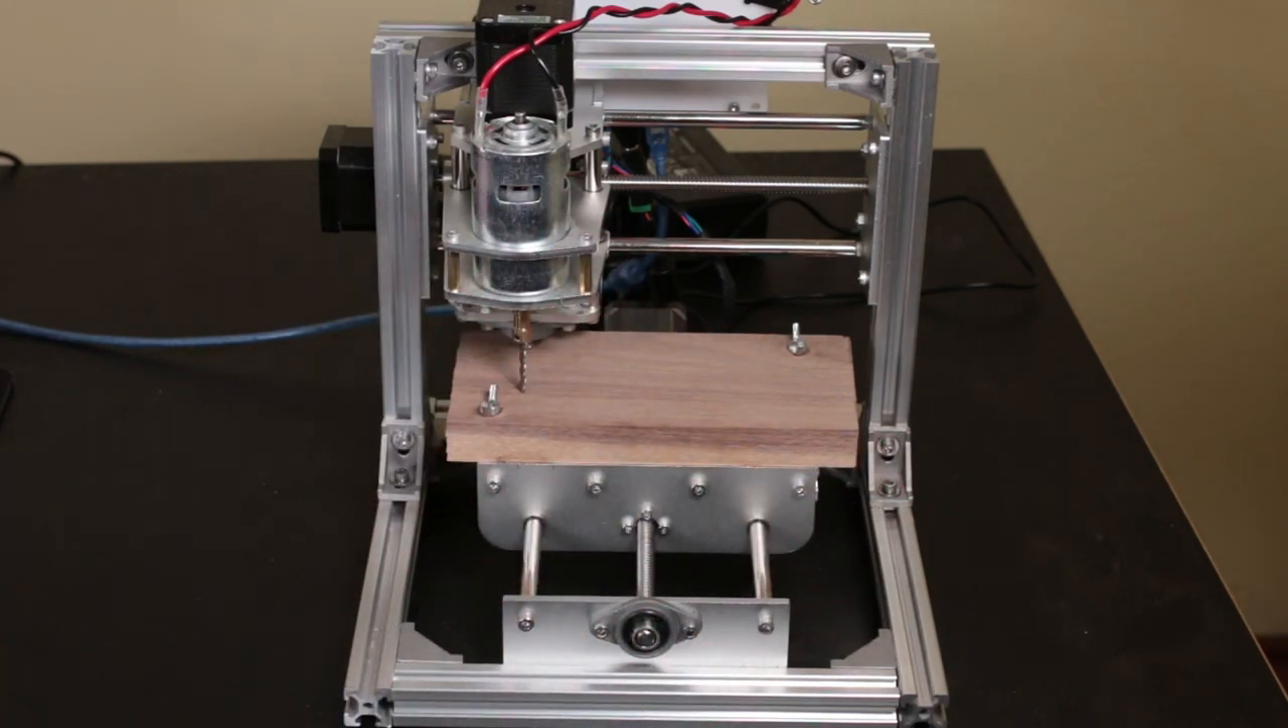I've got my walnut stock board securely attached to the machine with the metal hardware.